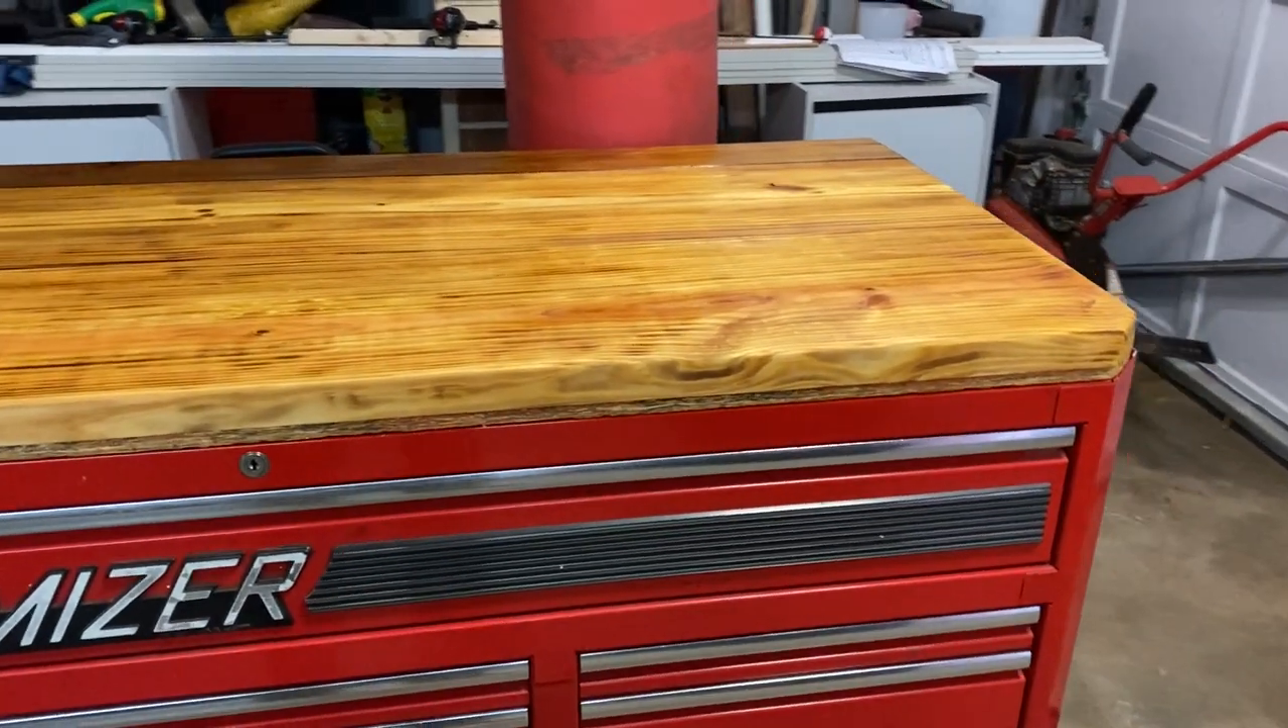We have put three coats of linseed oil on the lid there we have it attached to the top of the toolbox.